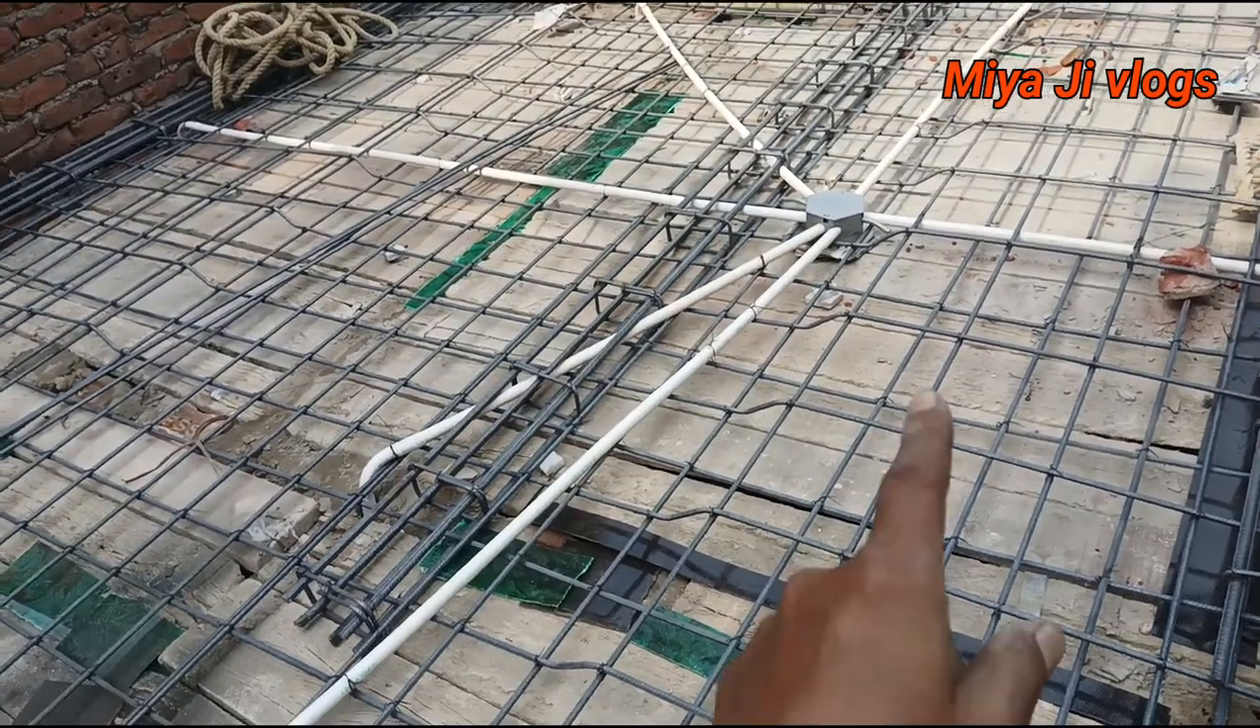कस्टुमर के रिक्वार्मेंट के हिसाब से जहां उन्होंने बोला वहां फैन बॉक्स डाला है।